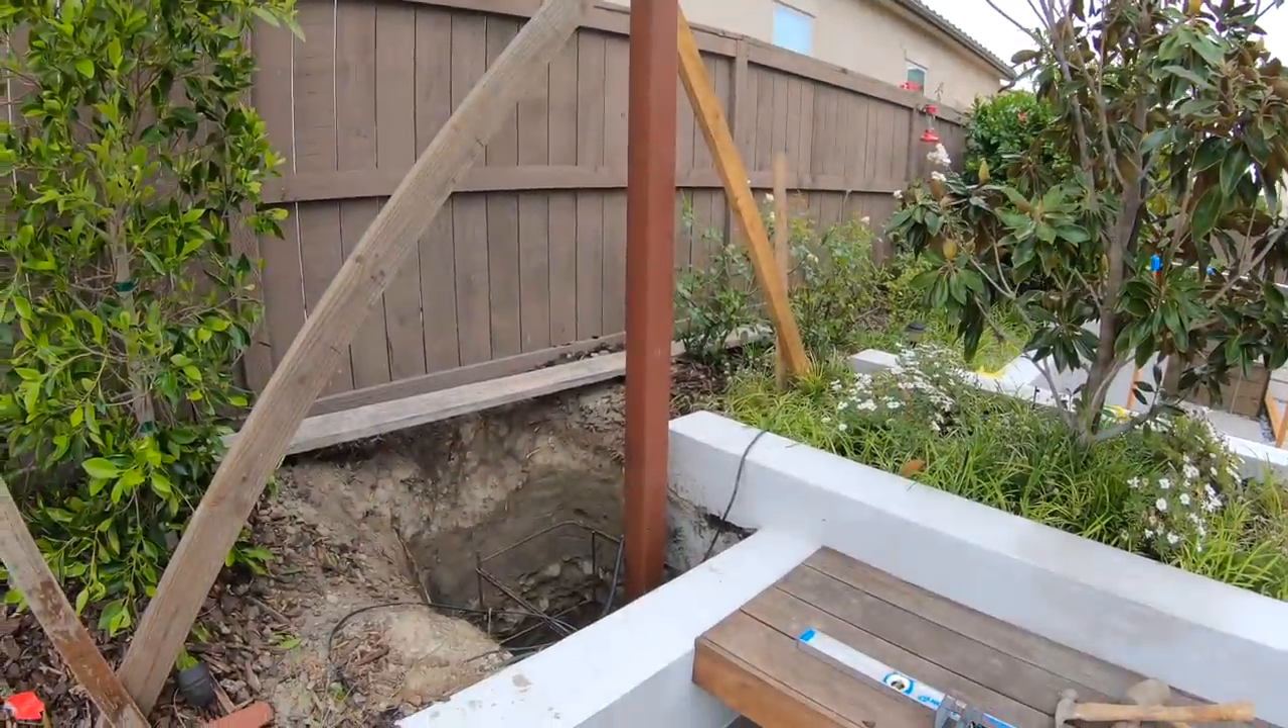Aquí ya tenemos el el poste colocado.